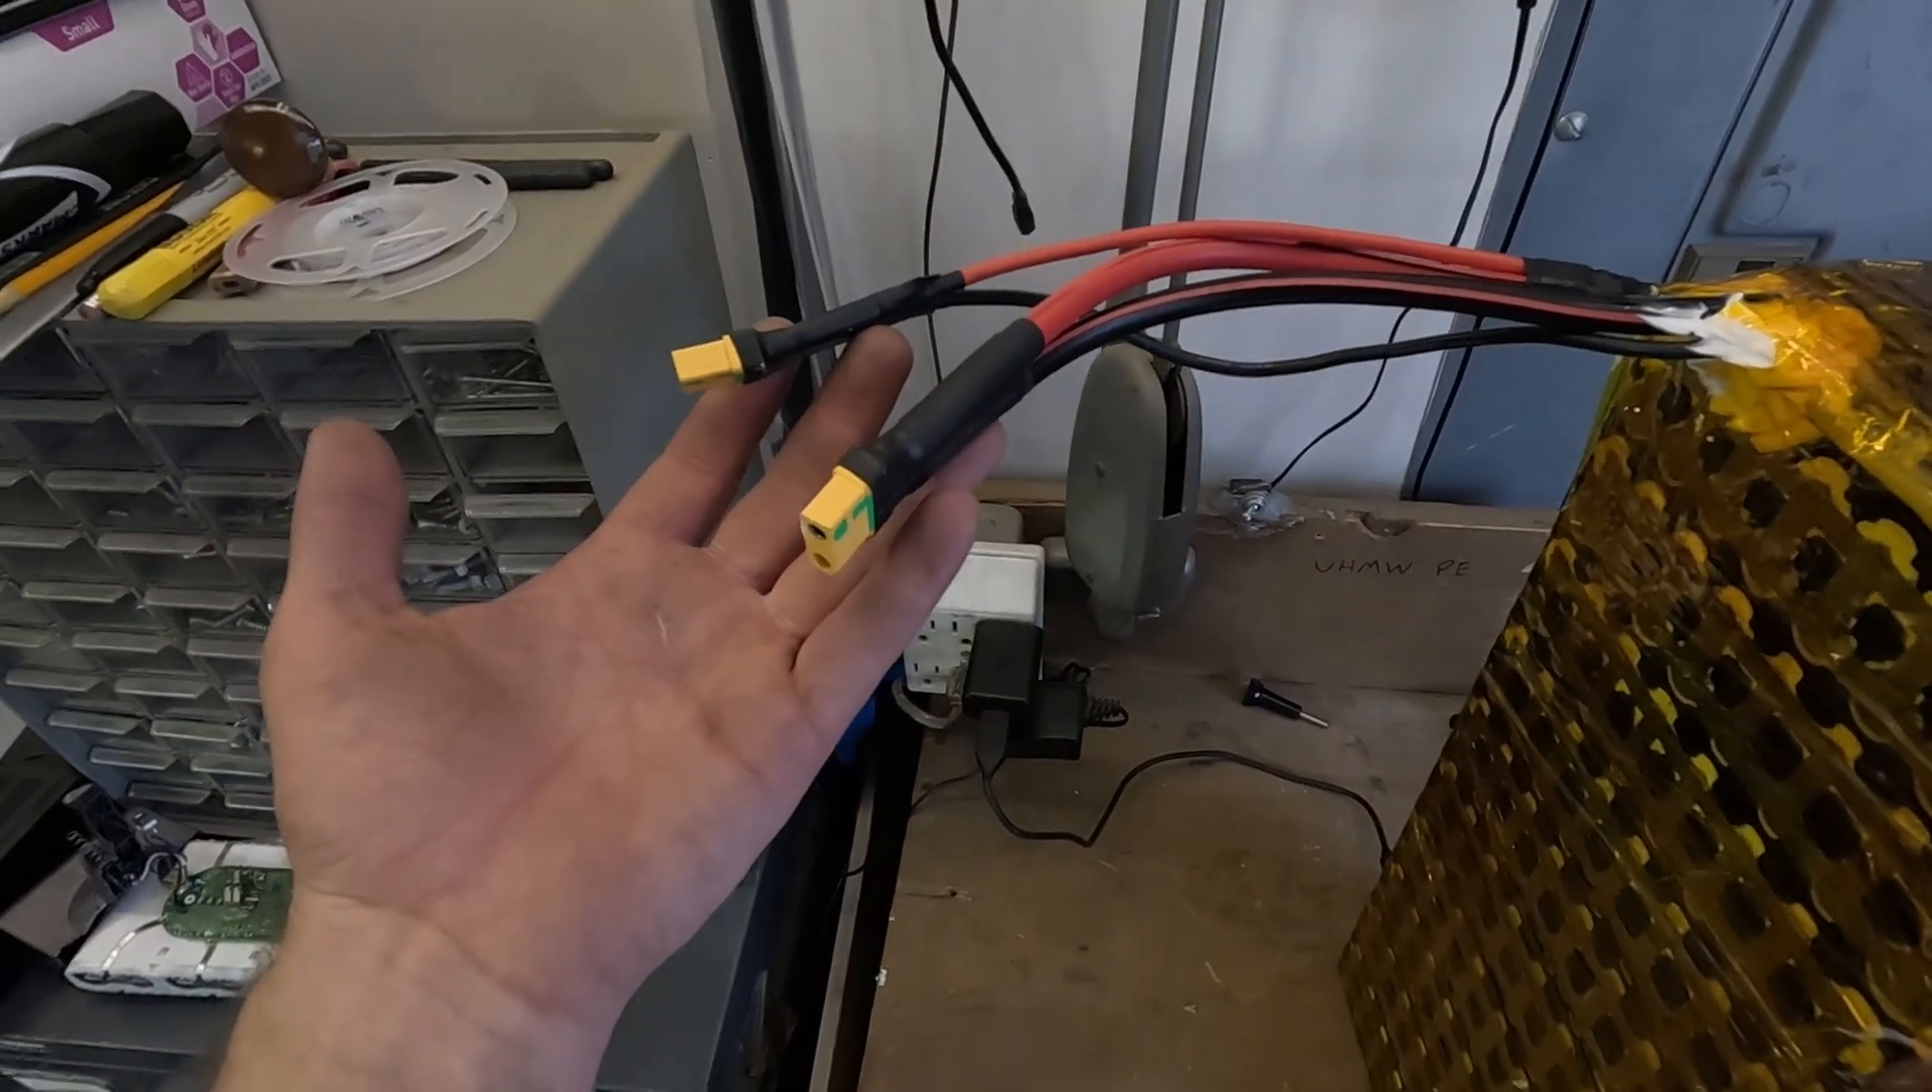We have put on the positive and negative terminals for both charge and discharge.